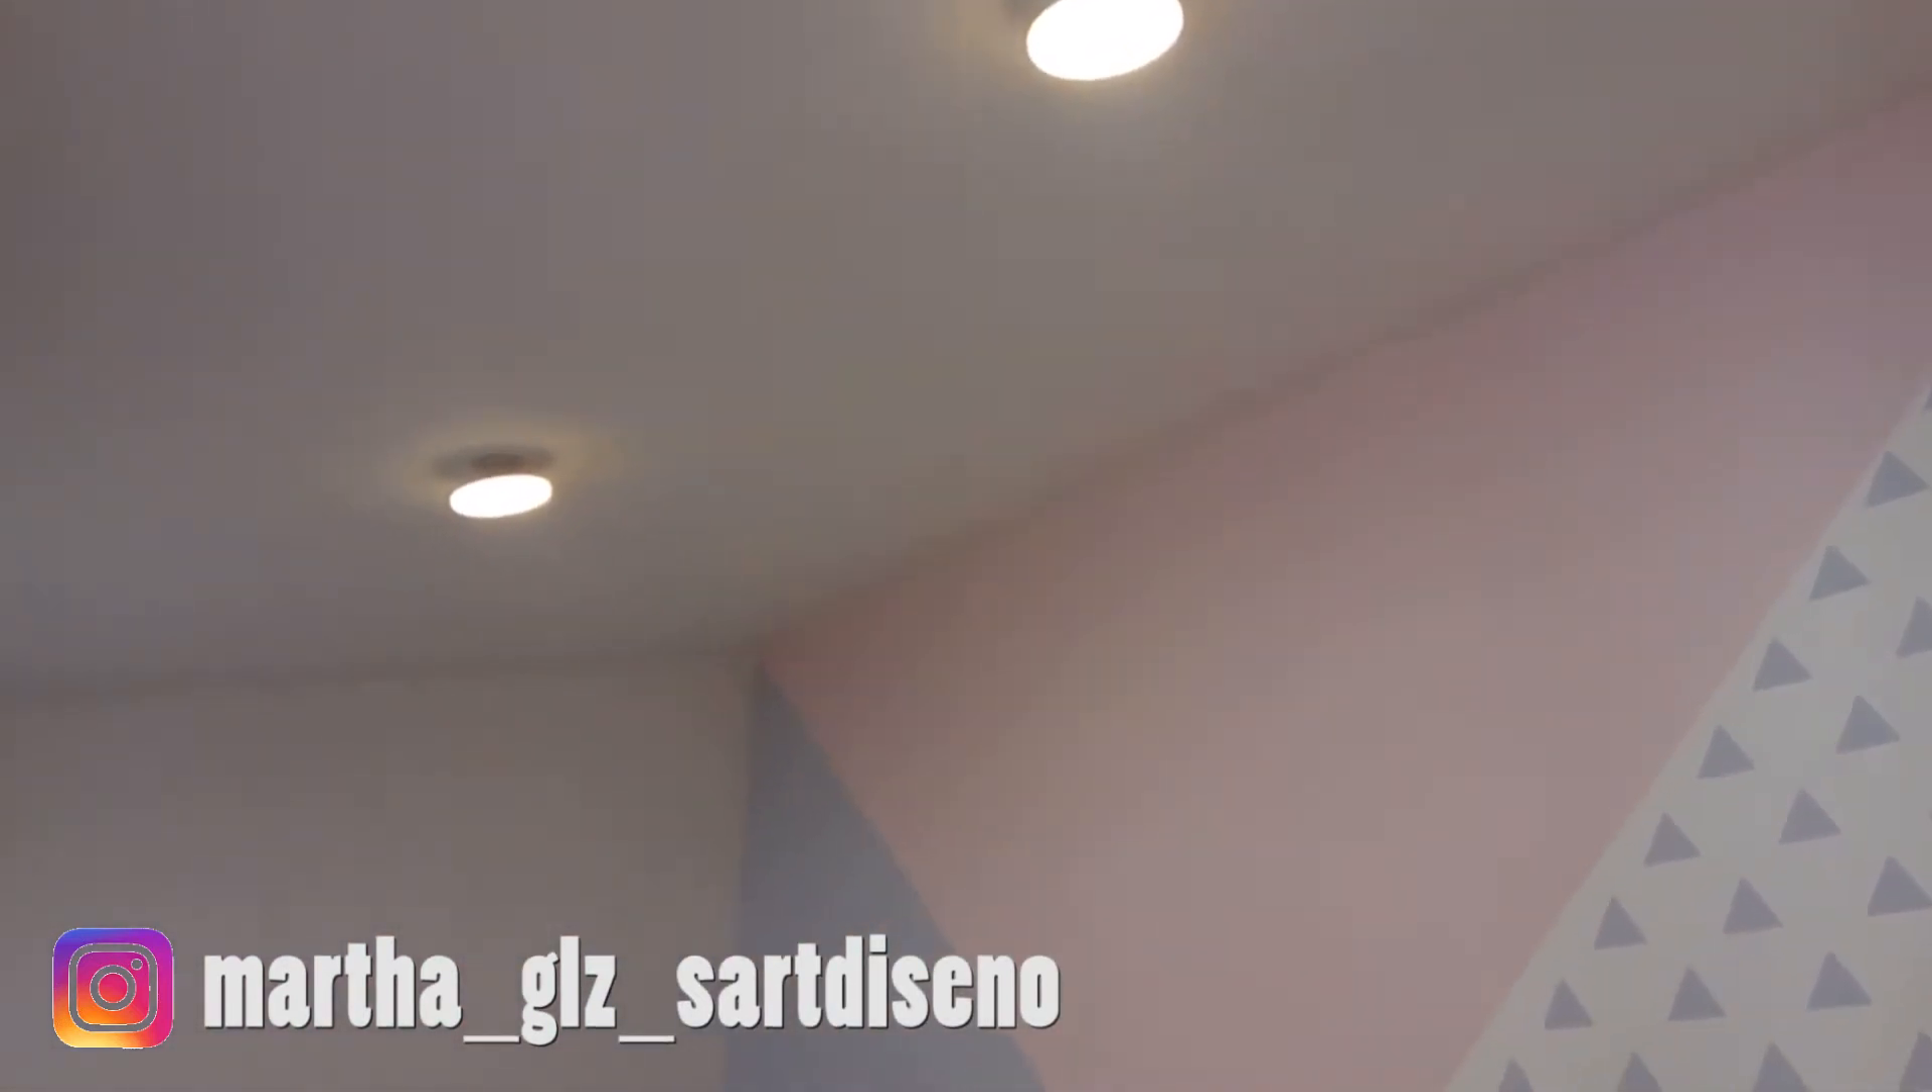Ya también están colocadas las lámparas.